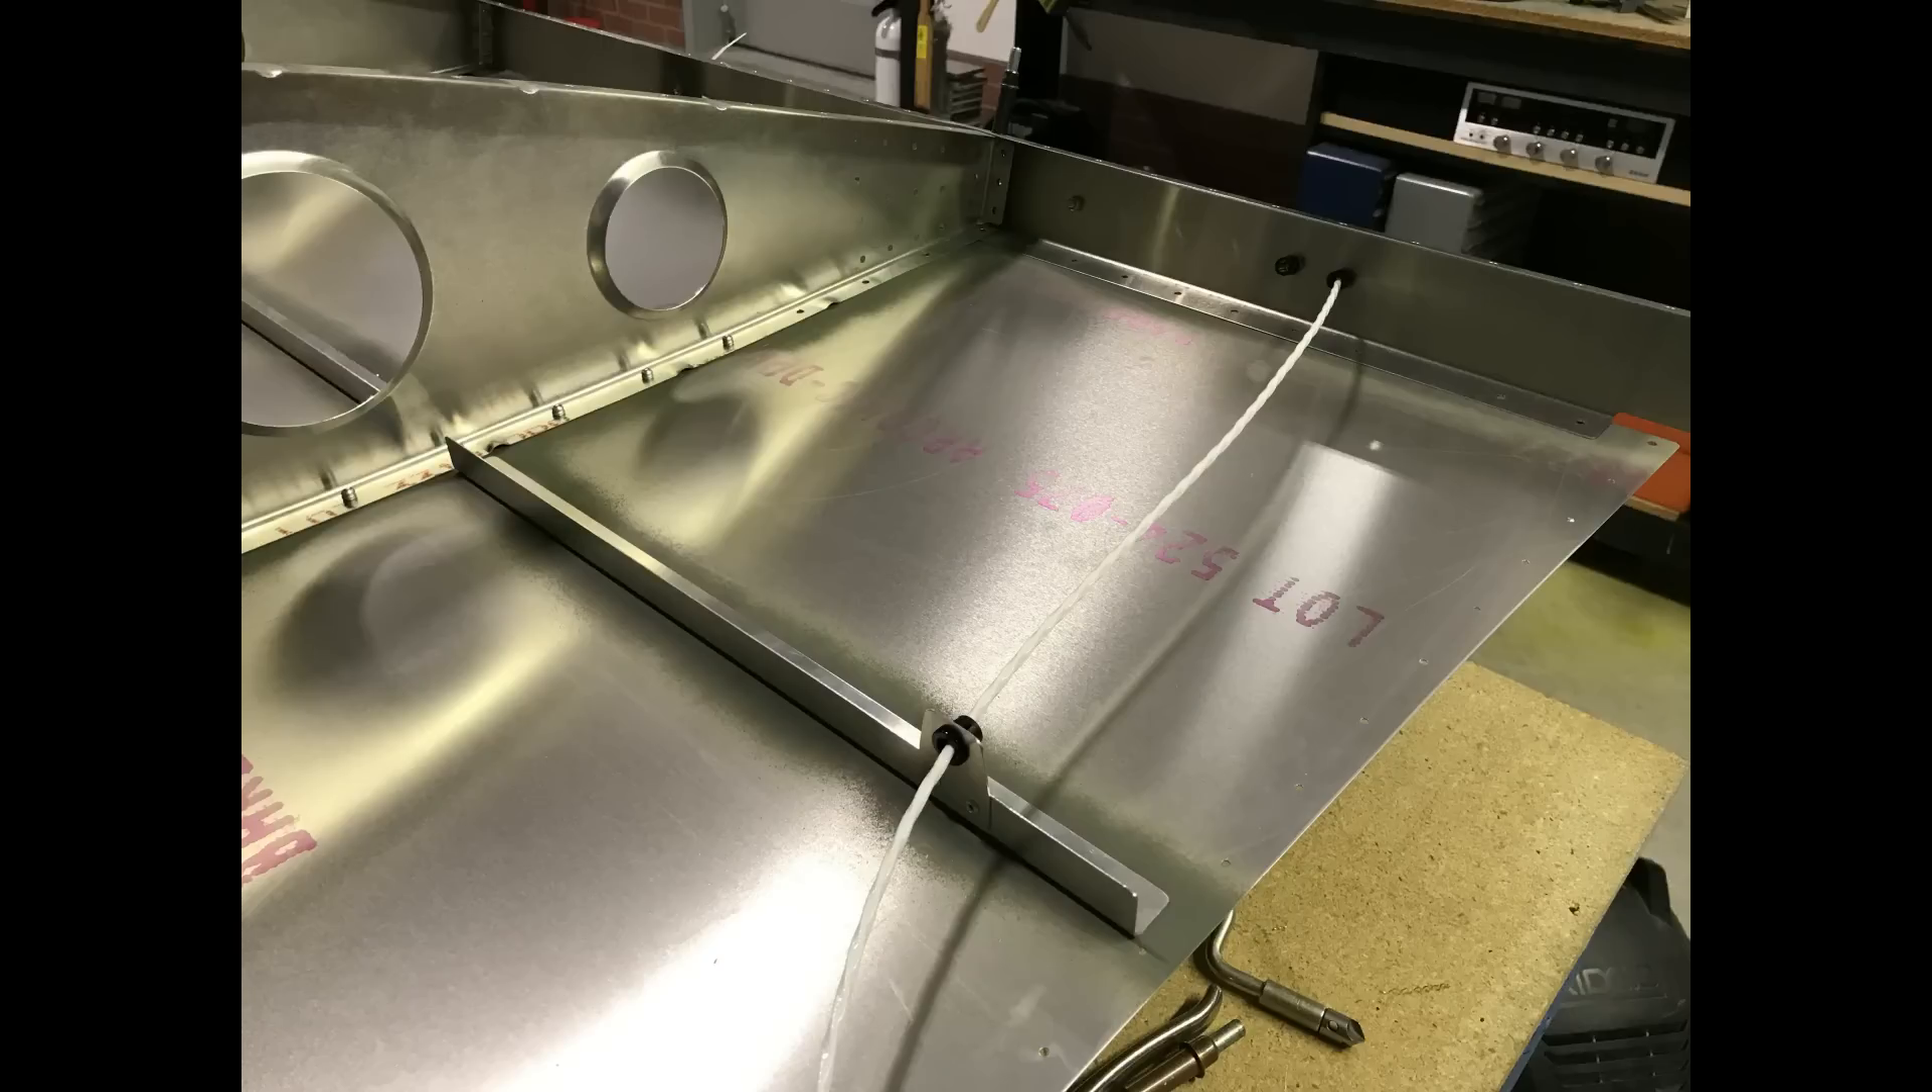I also added this little standoff to the bottom stringer in the last bay of the wing, and that just holds the wires secure and keeps them just from flopping around in the wingtip.